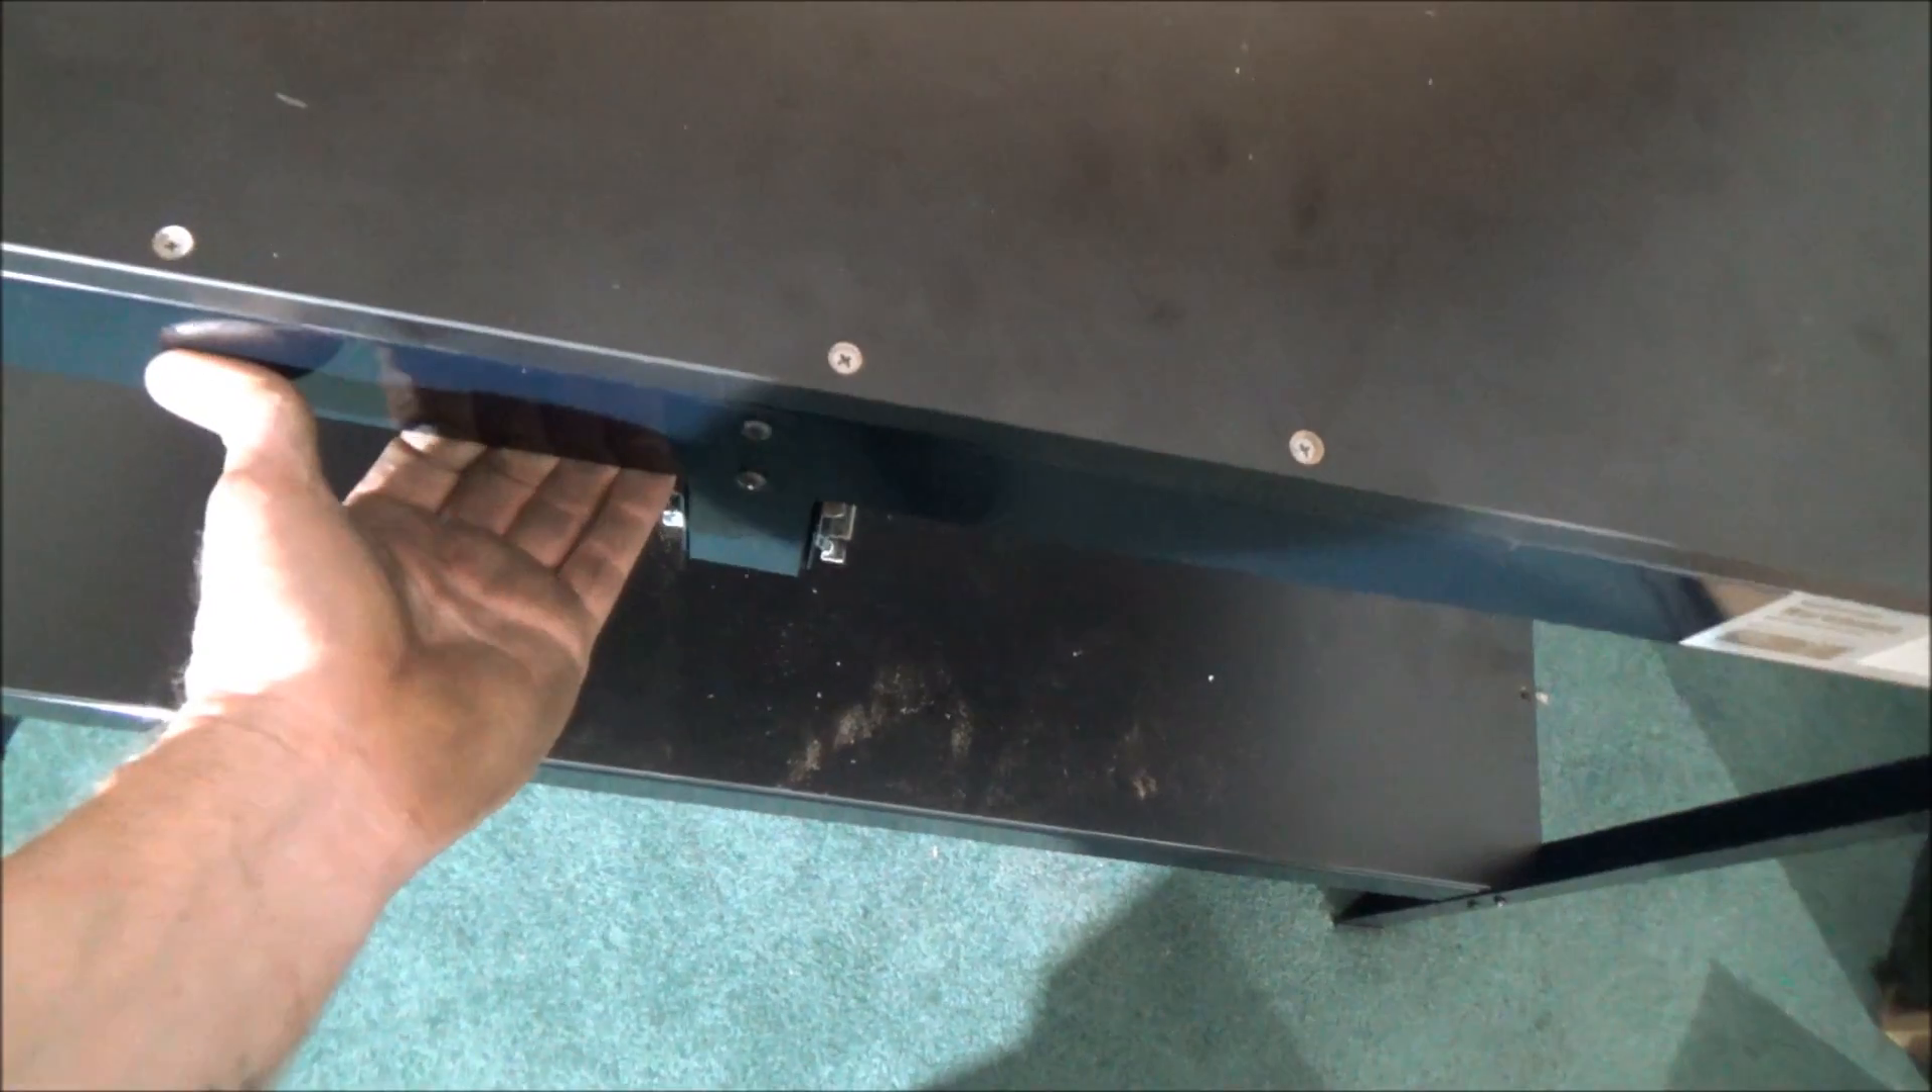Yeah, I took and put three screws across the front here.